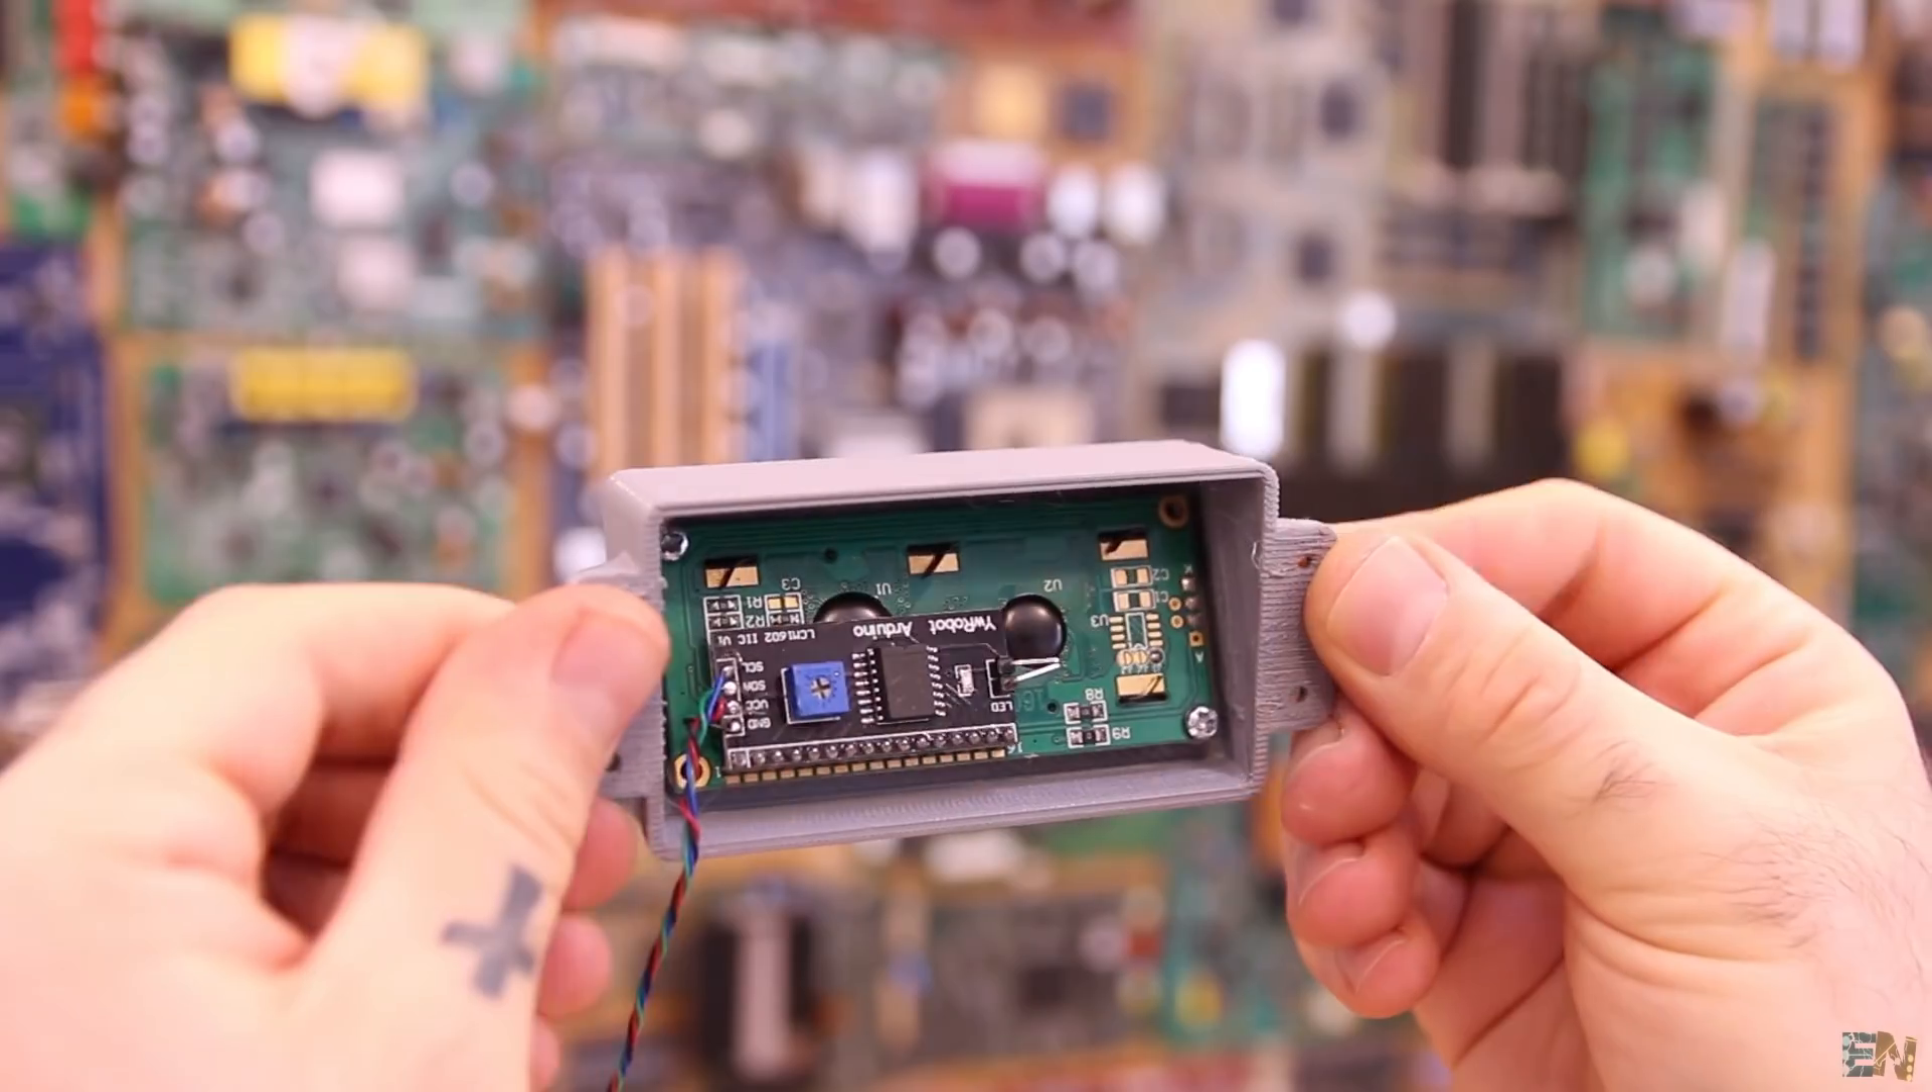Luego imprimí en 3D esta carcasa y coloqué la pantalla LCD en el interior con tornillos.